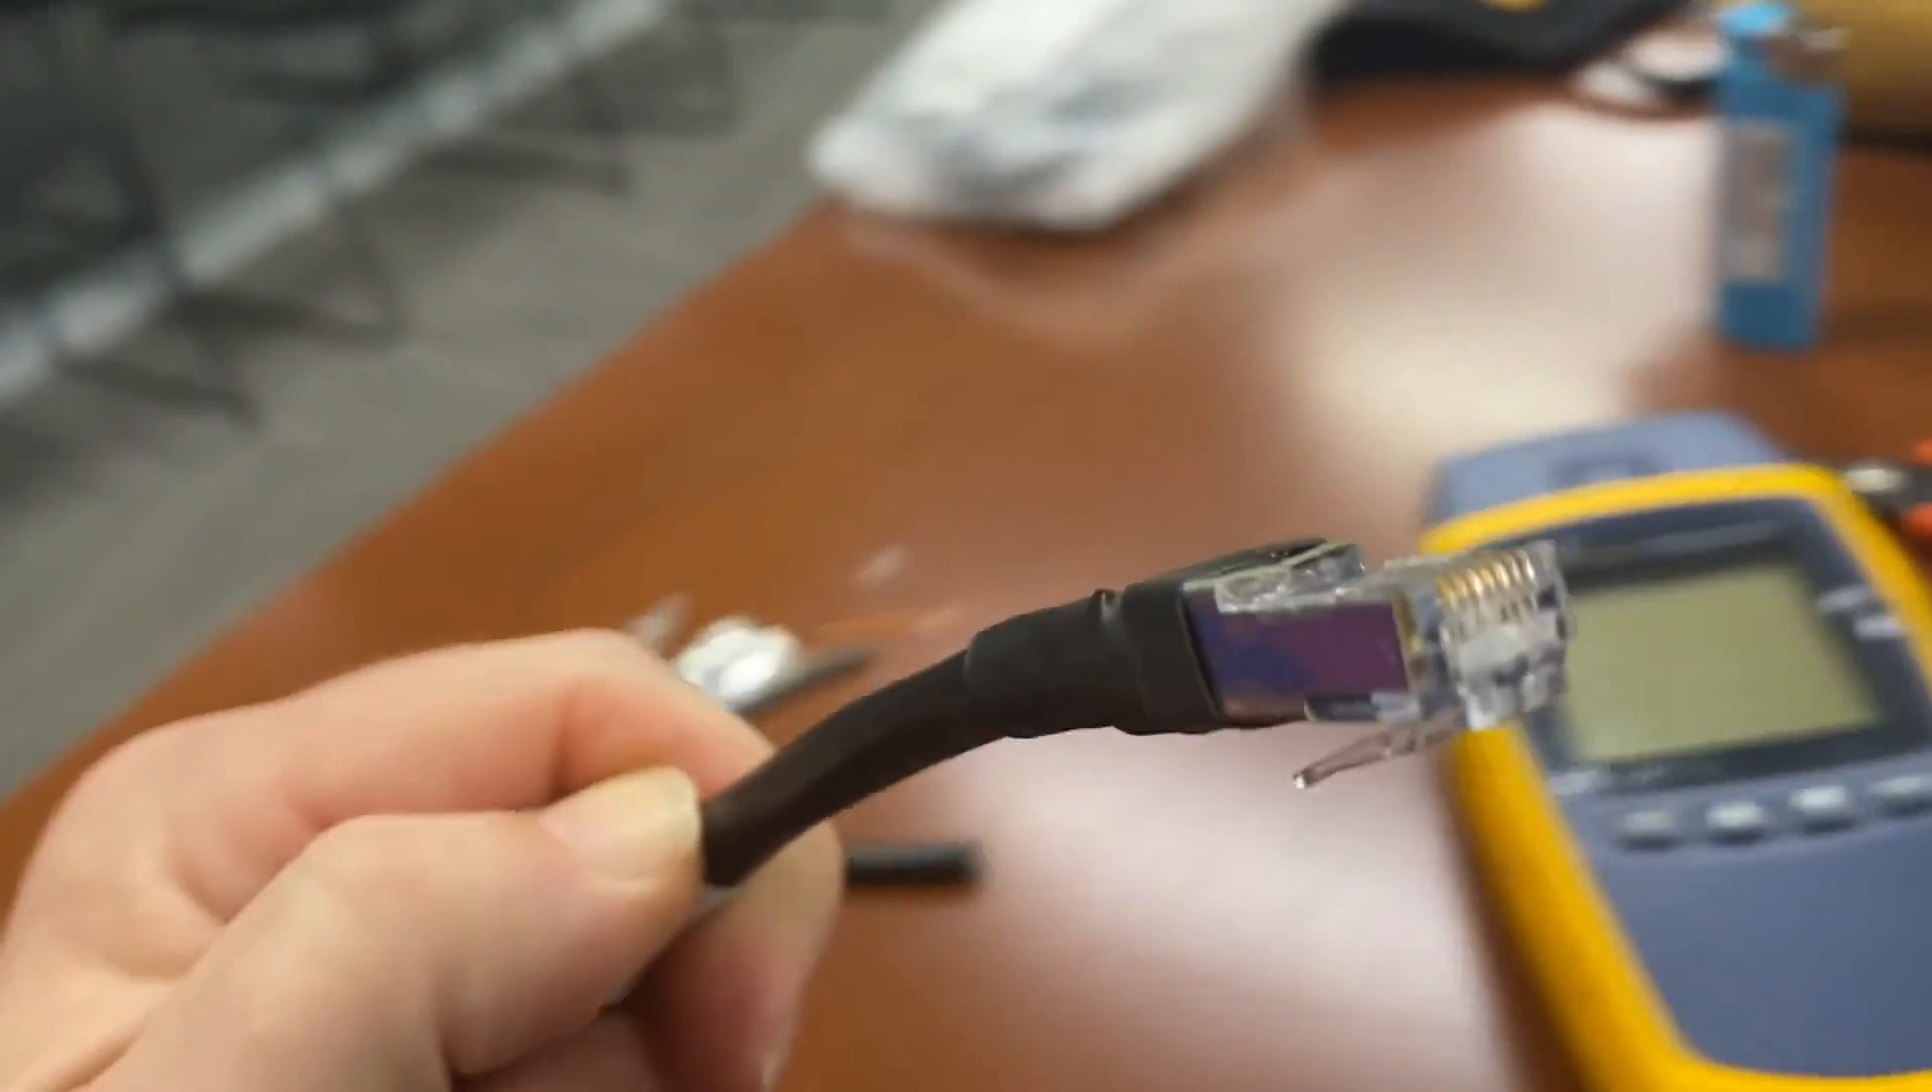Here we have the final terminated uh rj45 connector.